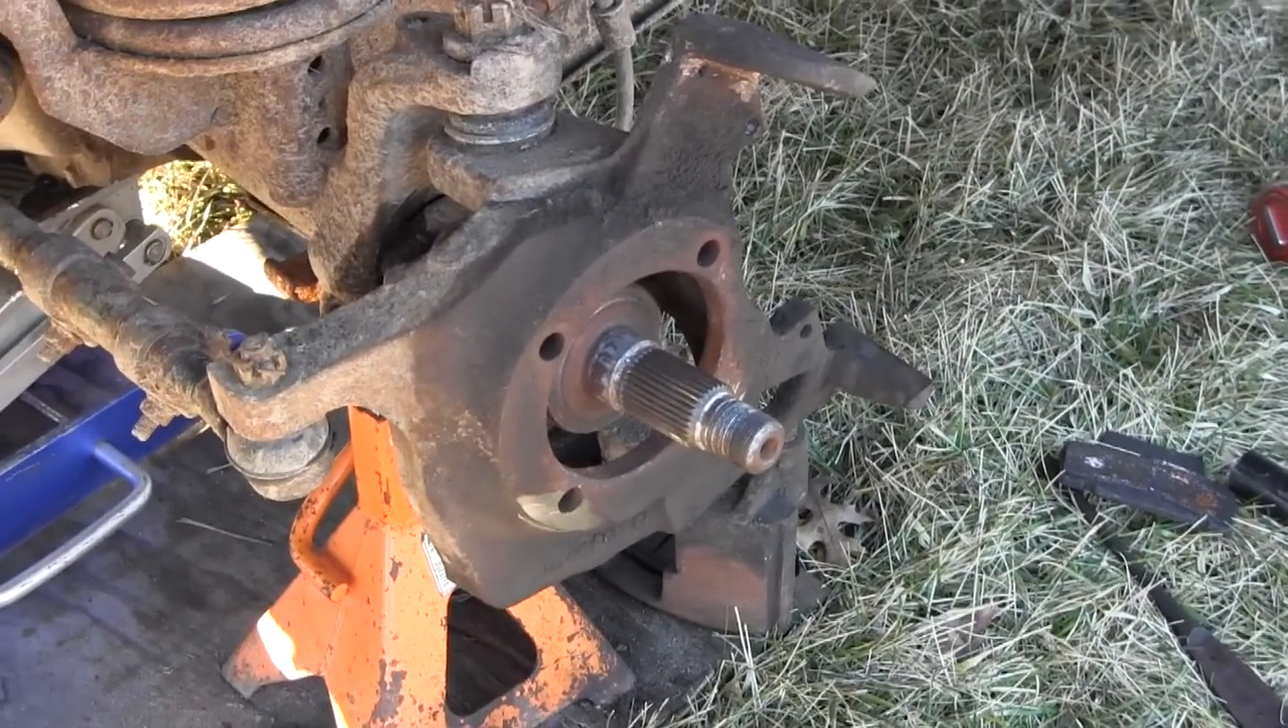We just got the shaft back in.